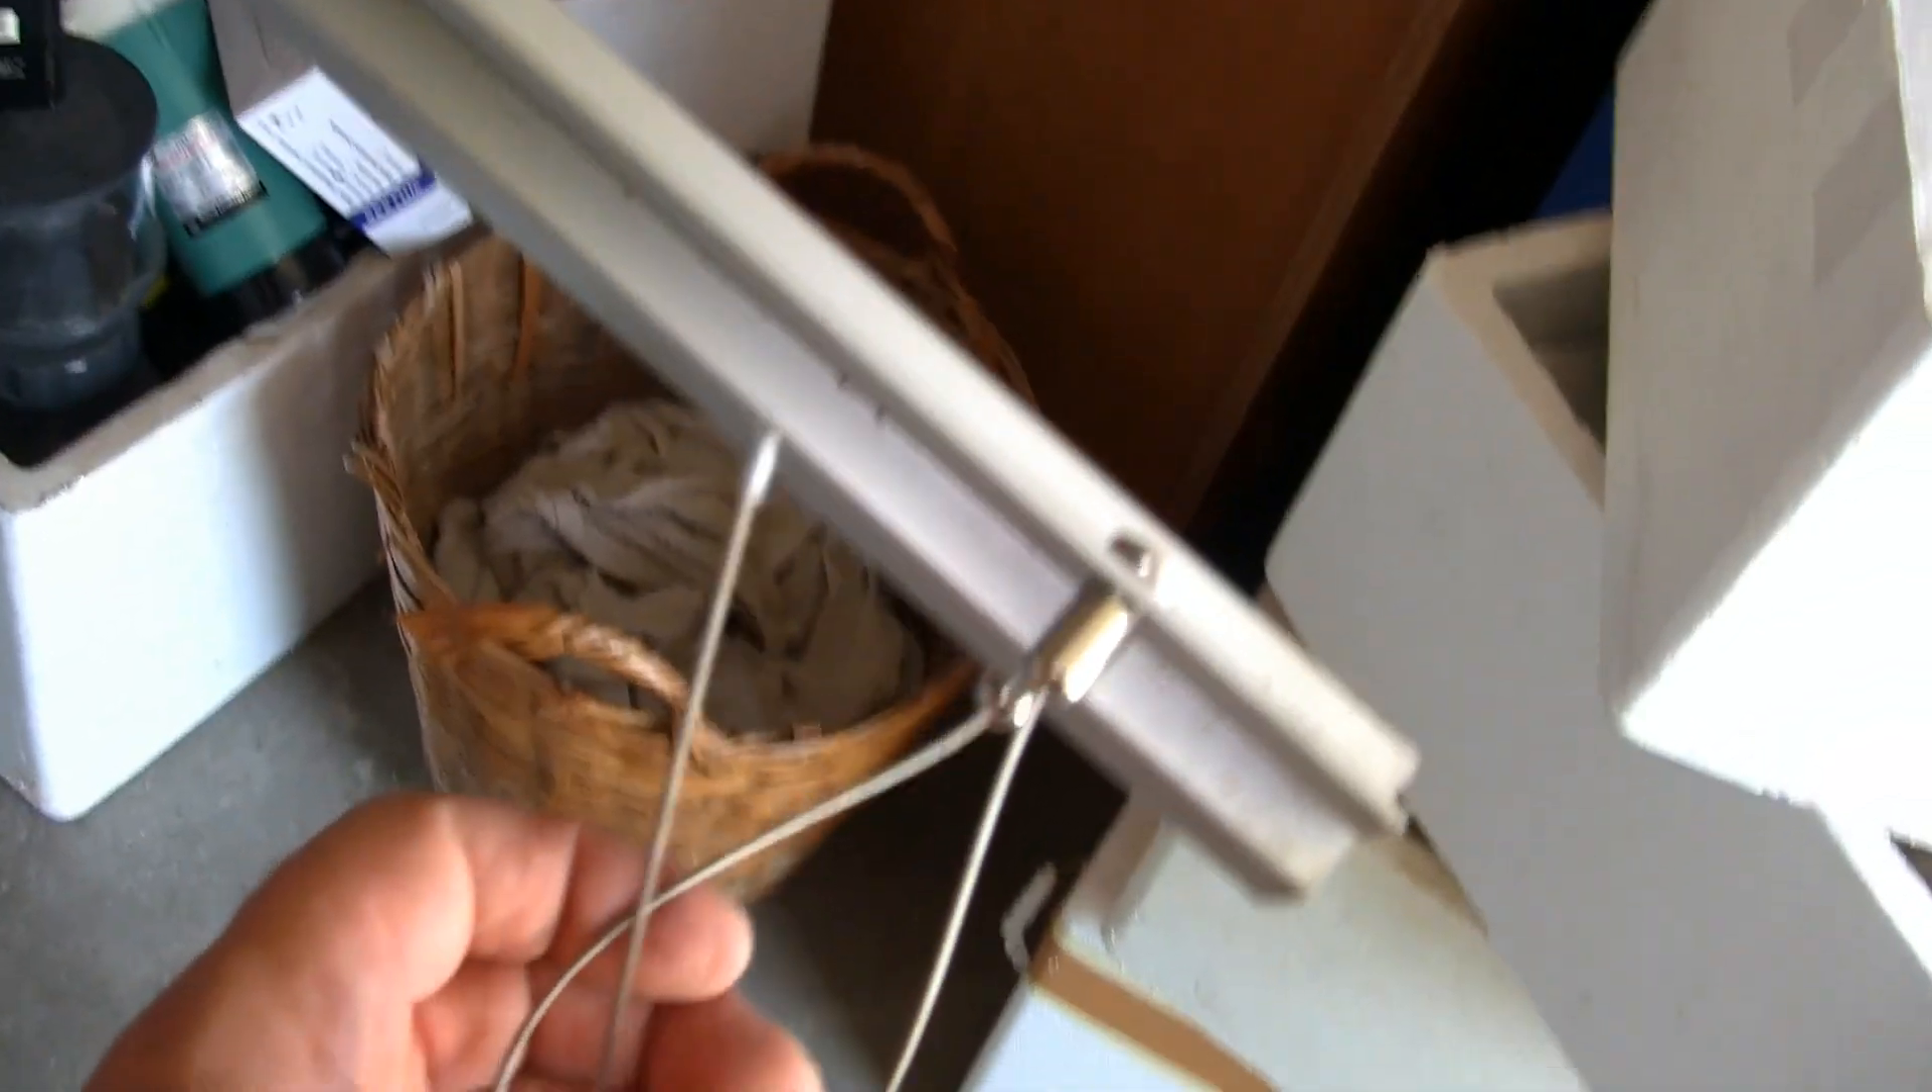Okay, so the aluminum rail now has the stainless steel cables attached to it.